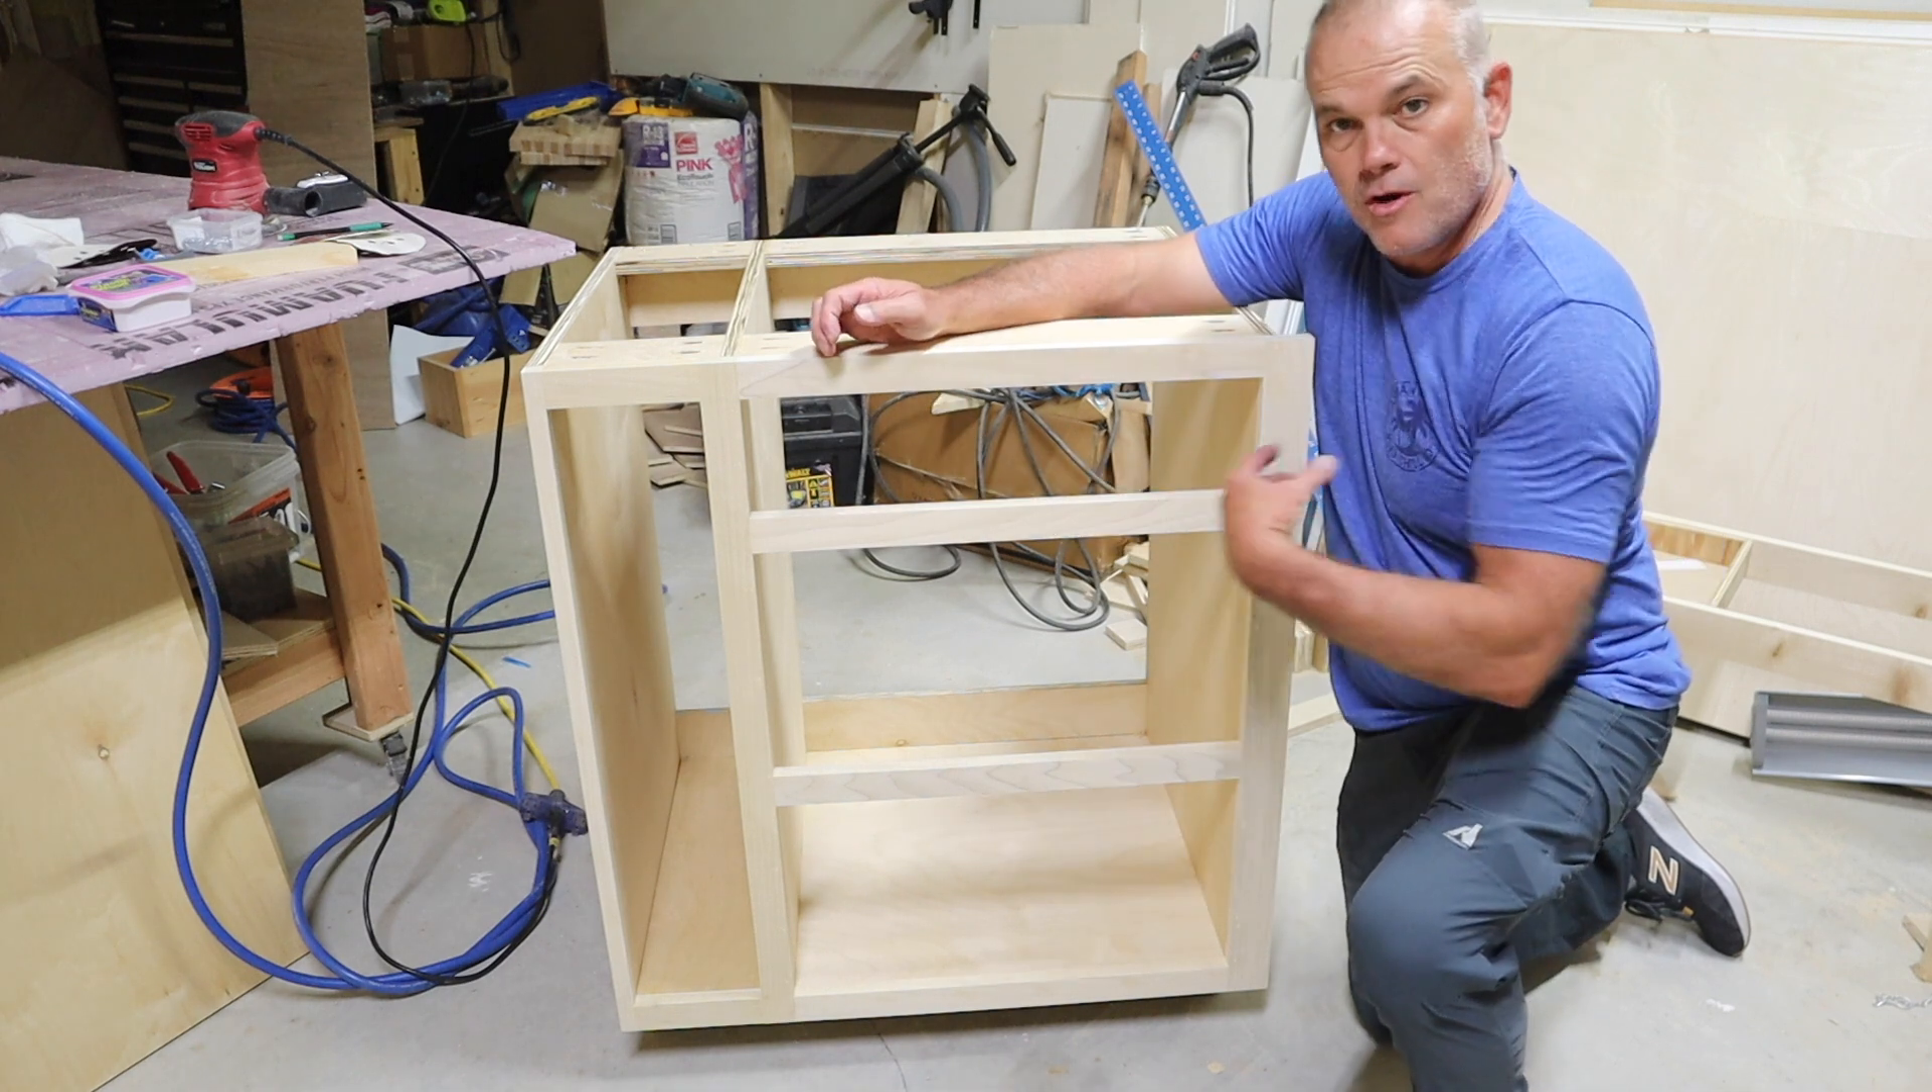The only thing you won't see me finish on this until probably a month or two down the road is the actual drawer fronts. And then this door facing right here.